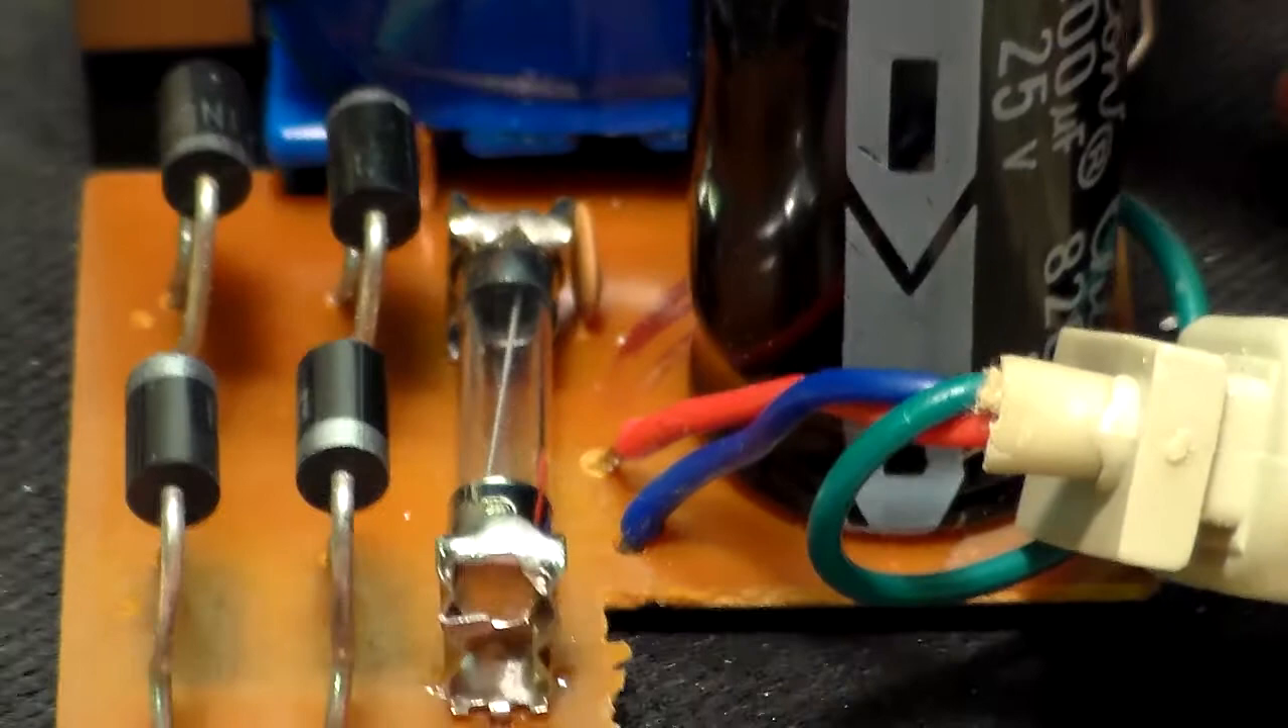Okay, so I got those two, the two clips soldered in, also got the fuse in there.